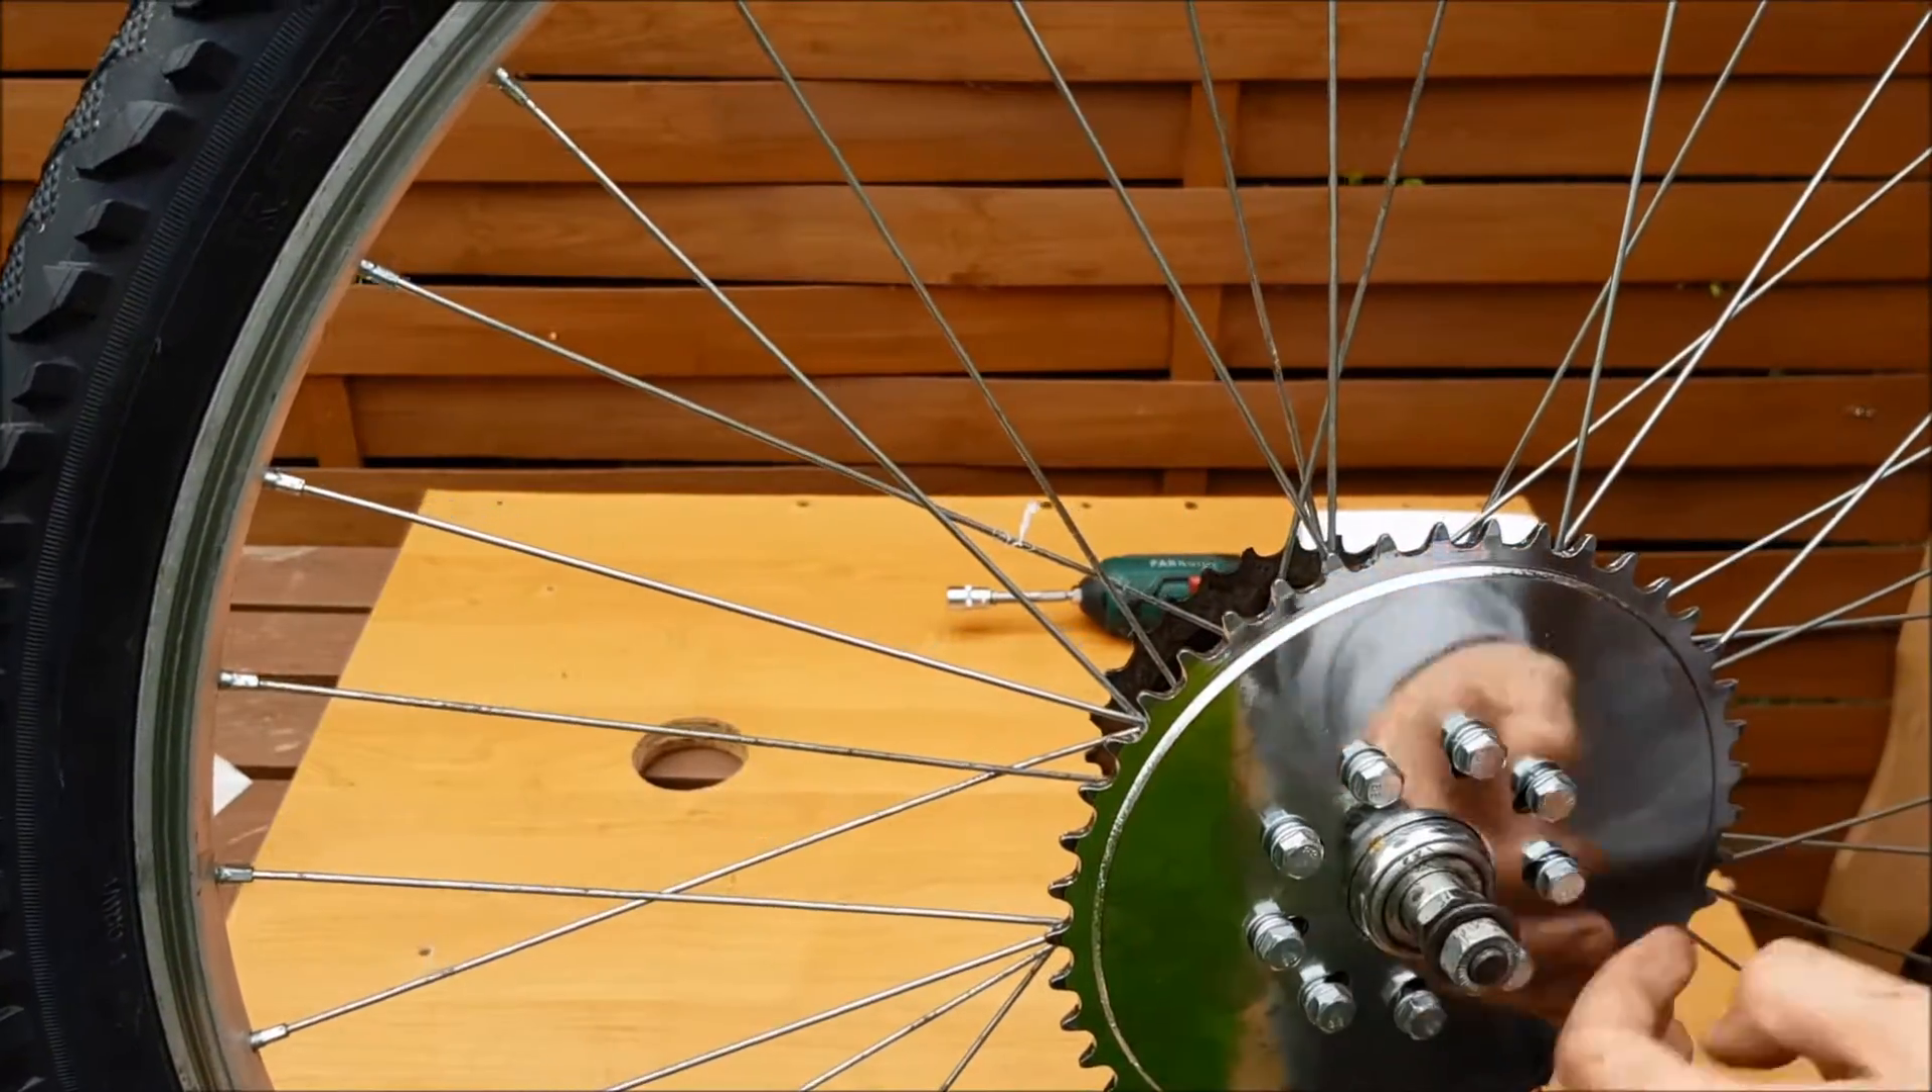No i zobaczcie, elegancko przymocowałem tą zębatkę.